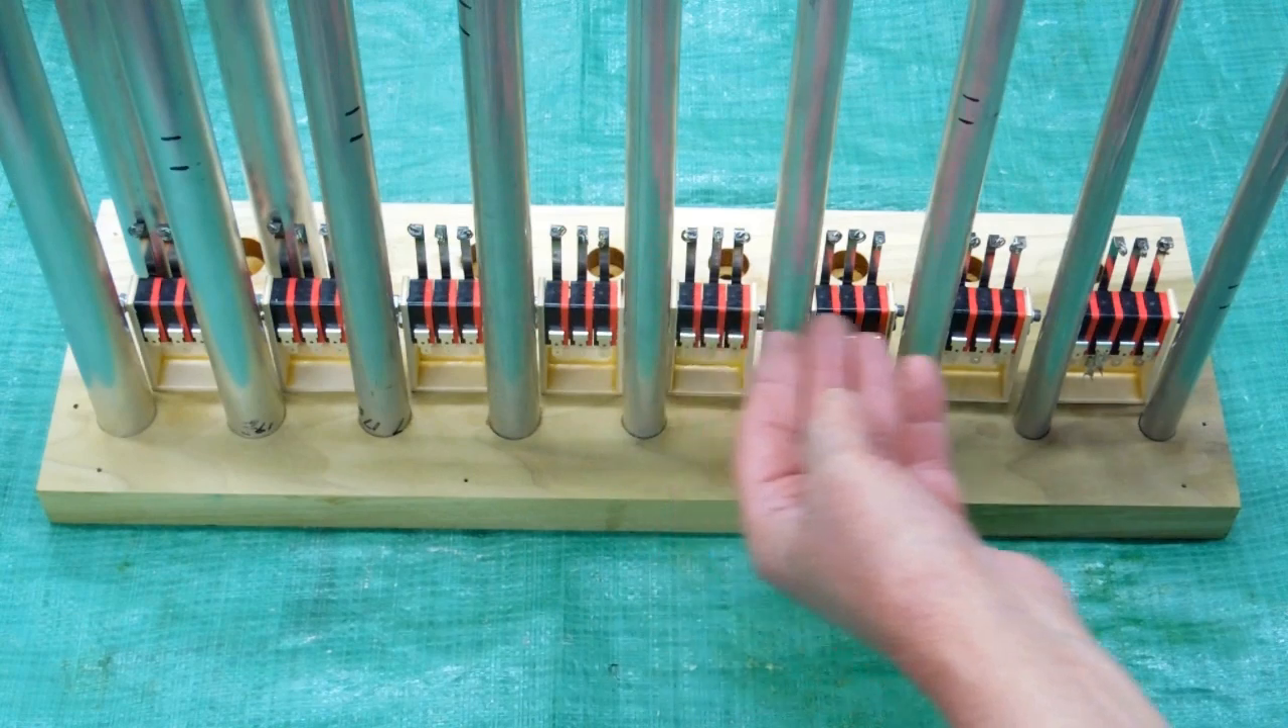With the pipes in position, I have room for three pull cords for each of these switches.